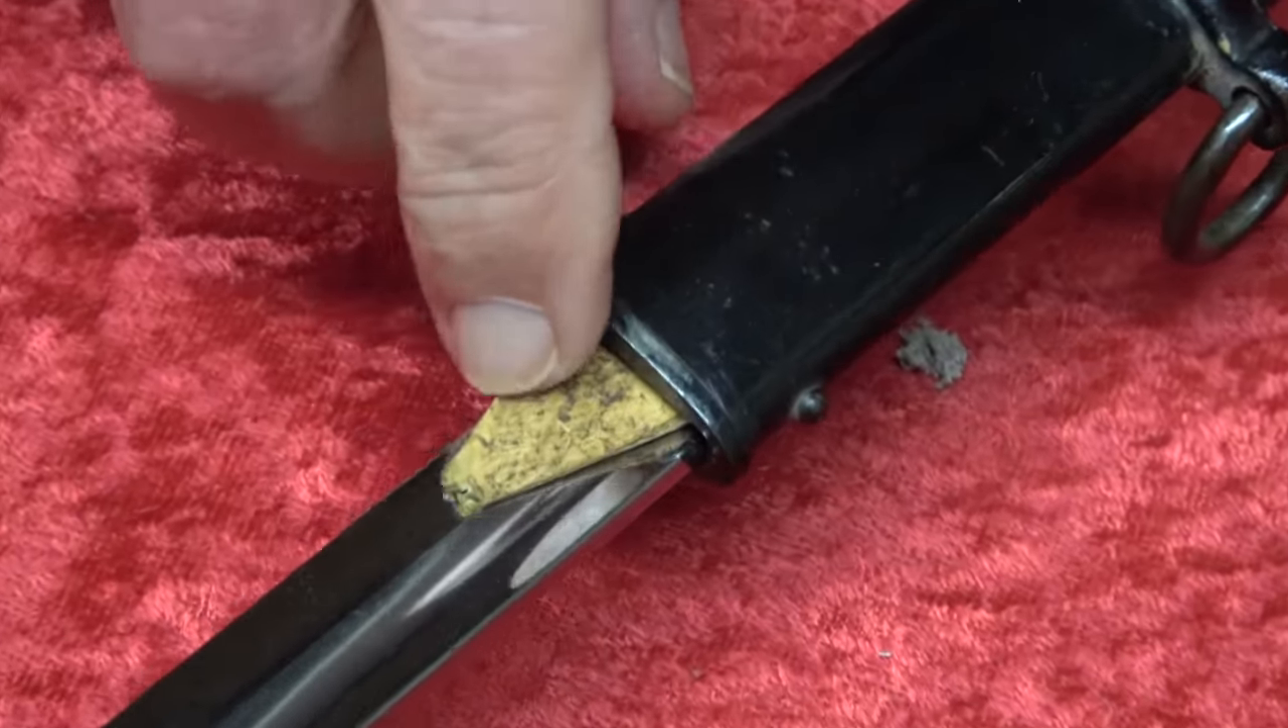See that a little bit of the wood runner Is sticking out.